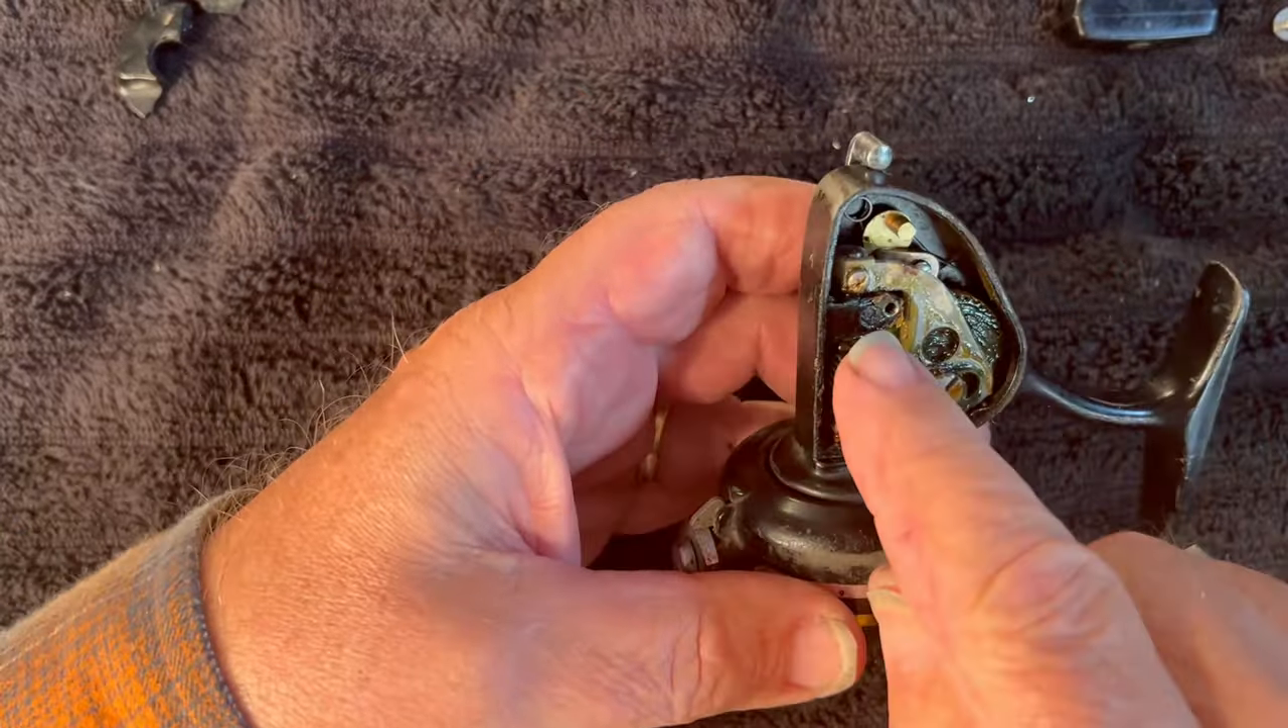So we've got the side cover off.